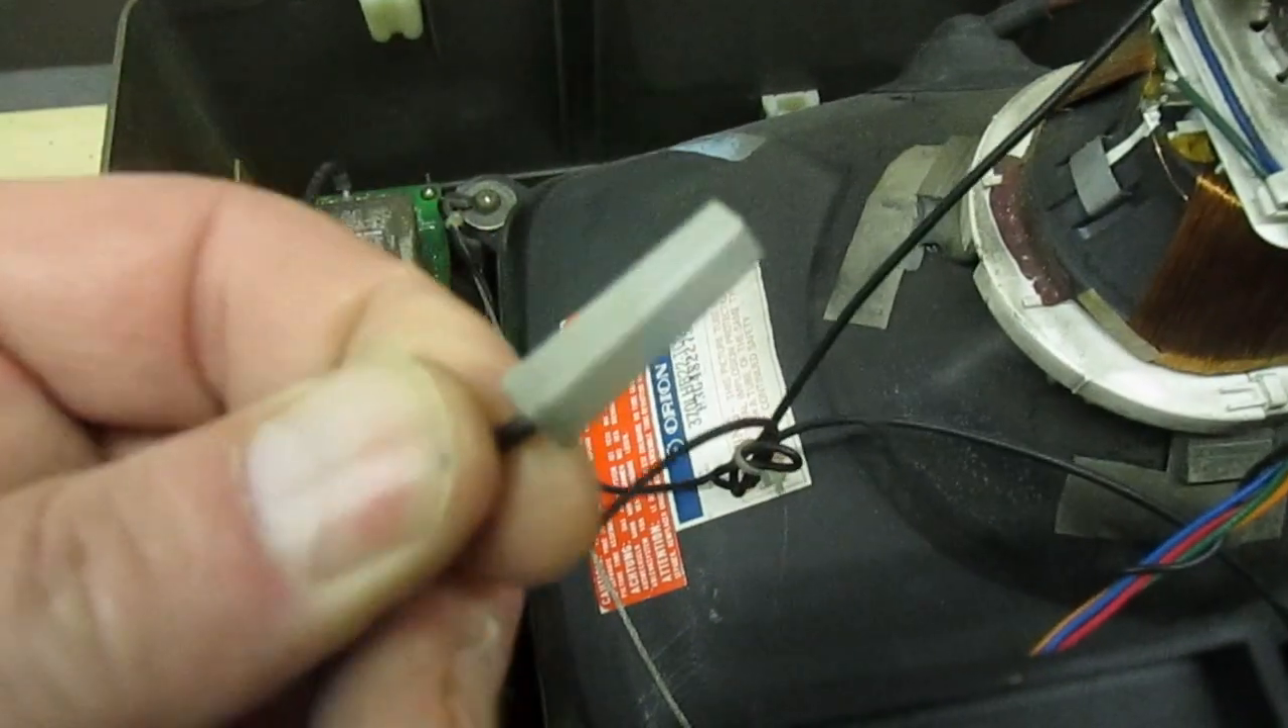What i found is there's a connector here that connects to the aqua dag and the ground of the tube base um but it's not plugged in.